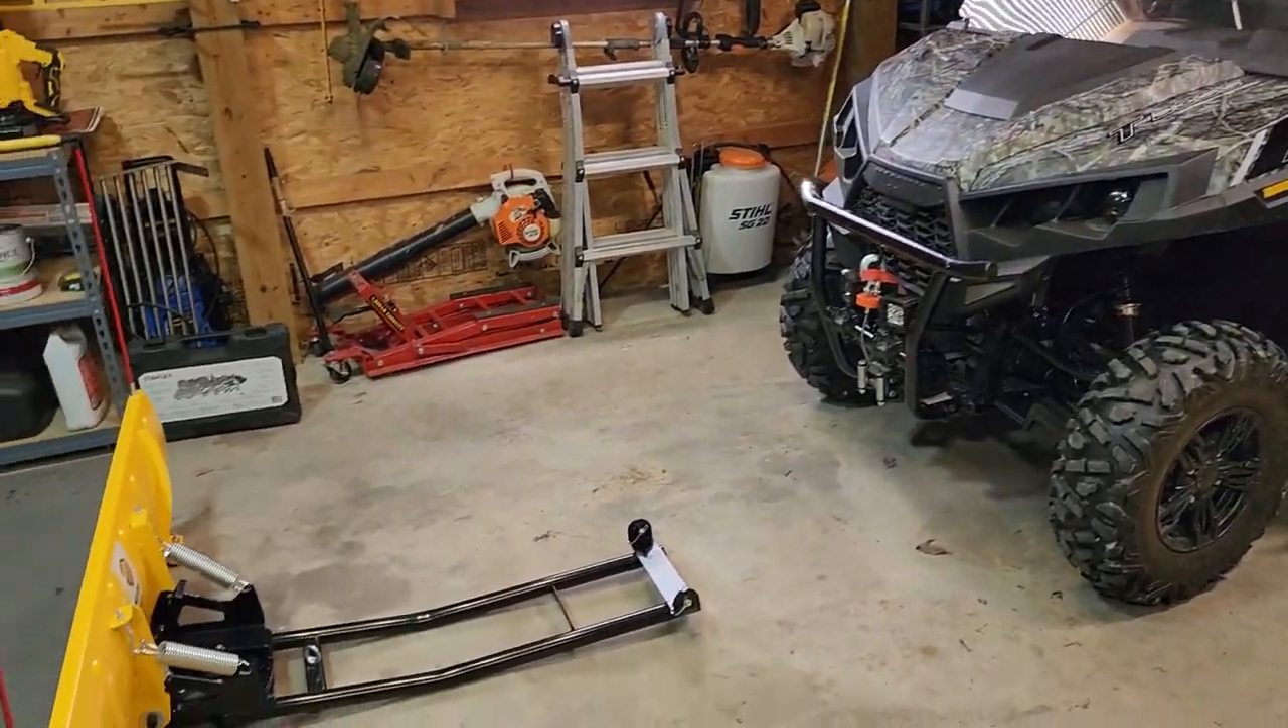As you can see, I've got the plow off.